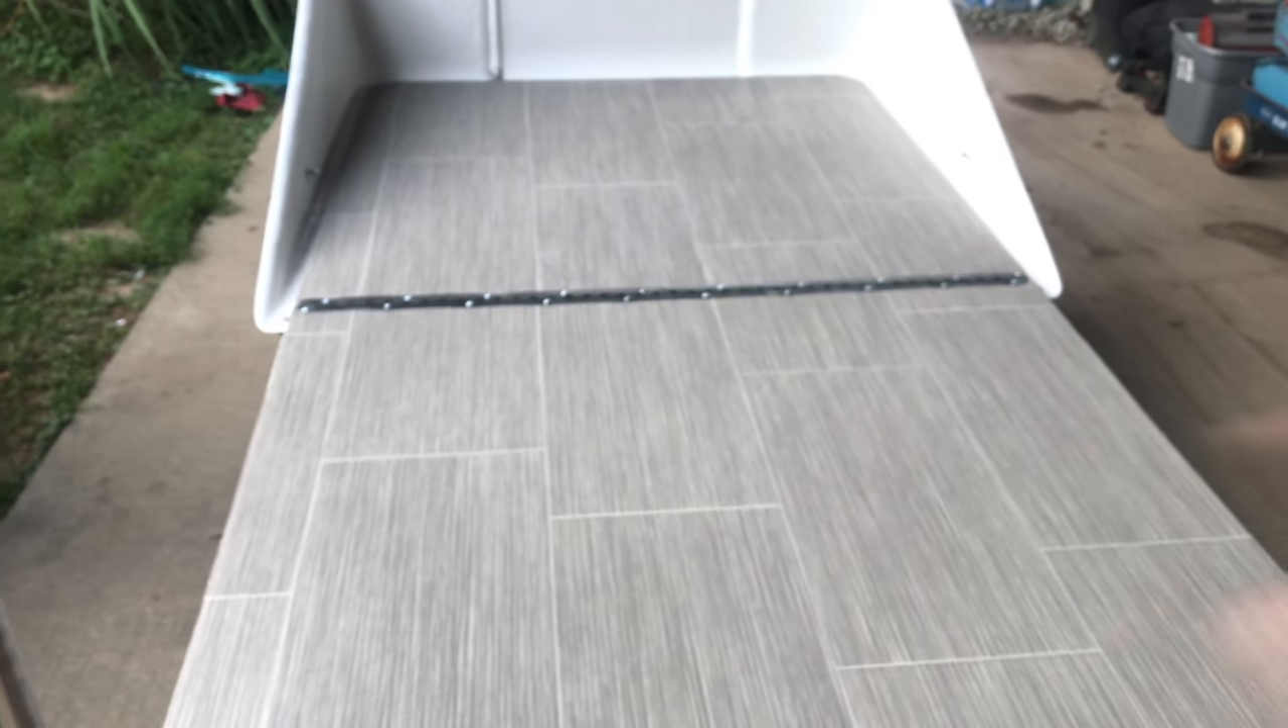I just eyeballed the alignment on the linoleum not too bad a little off not terrible.